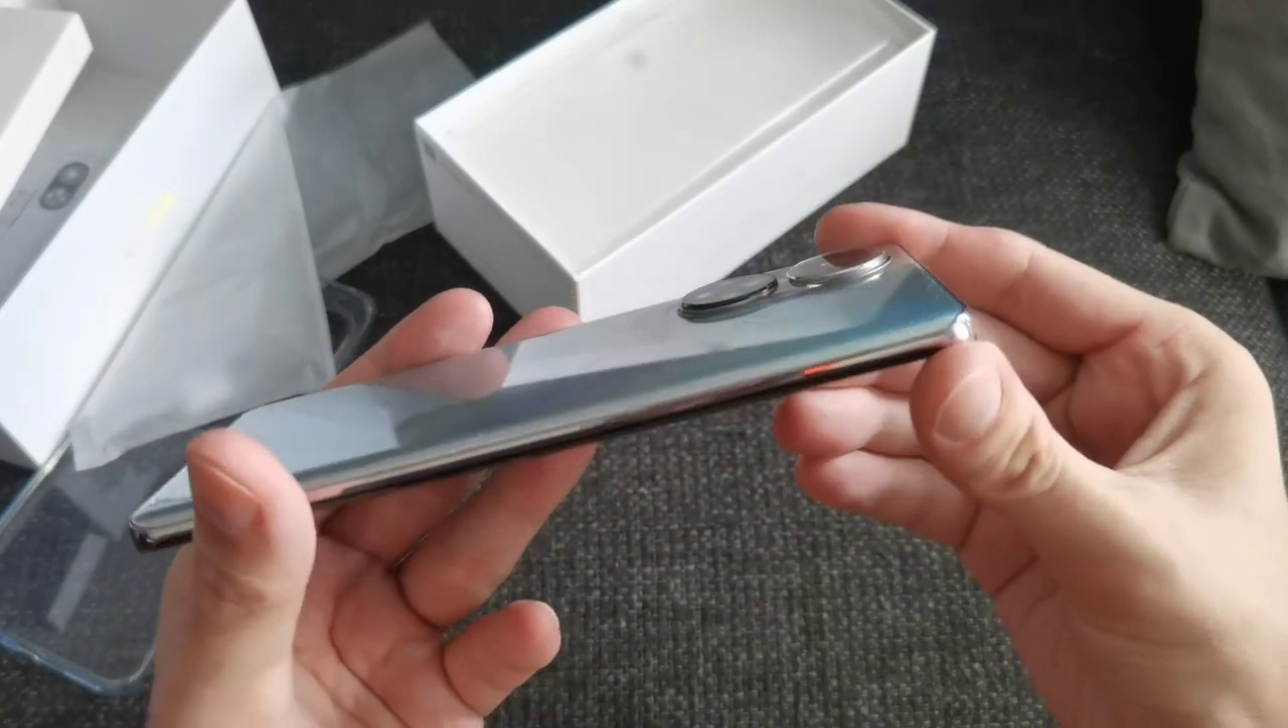I think it looks pretty nice and awesome as you can see here. And also the camera bump. It's sticking out a little bit as you can see but not so substantial.